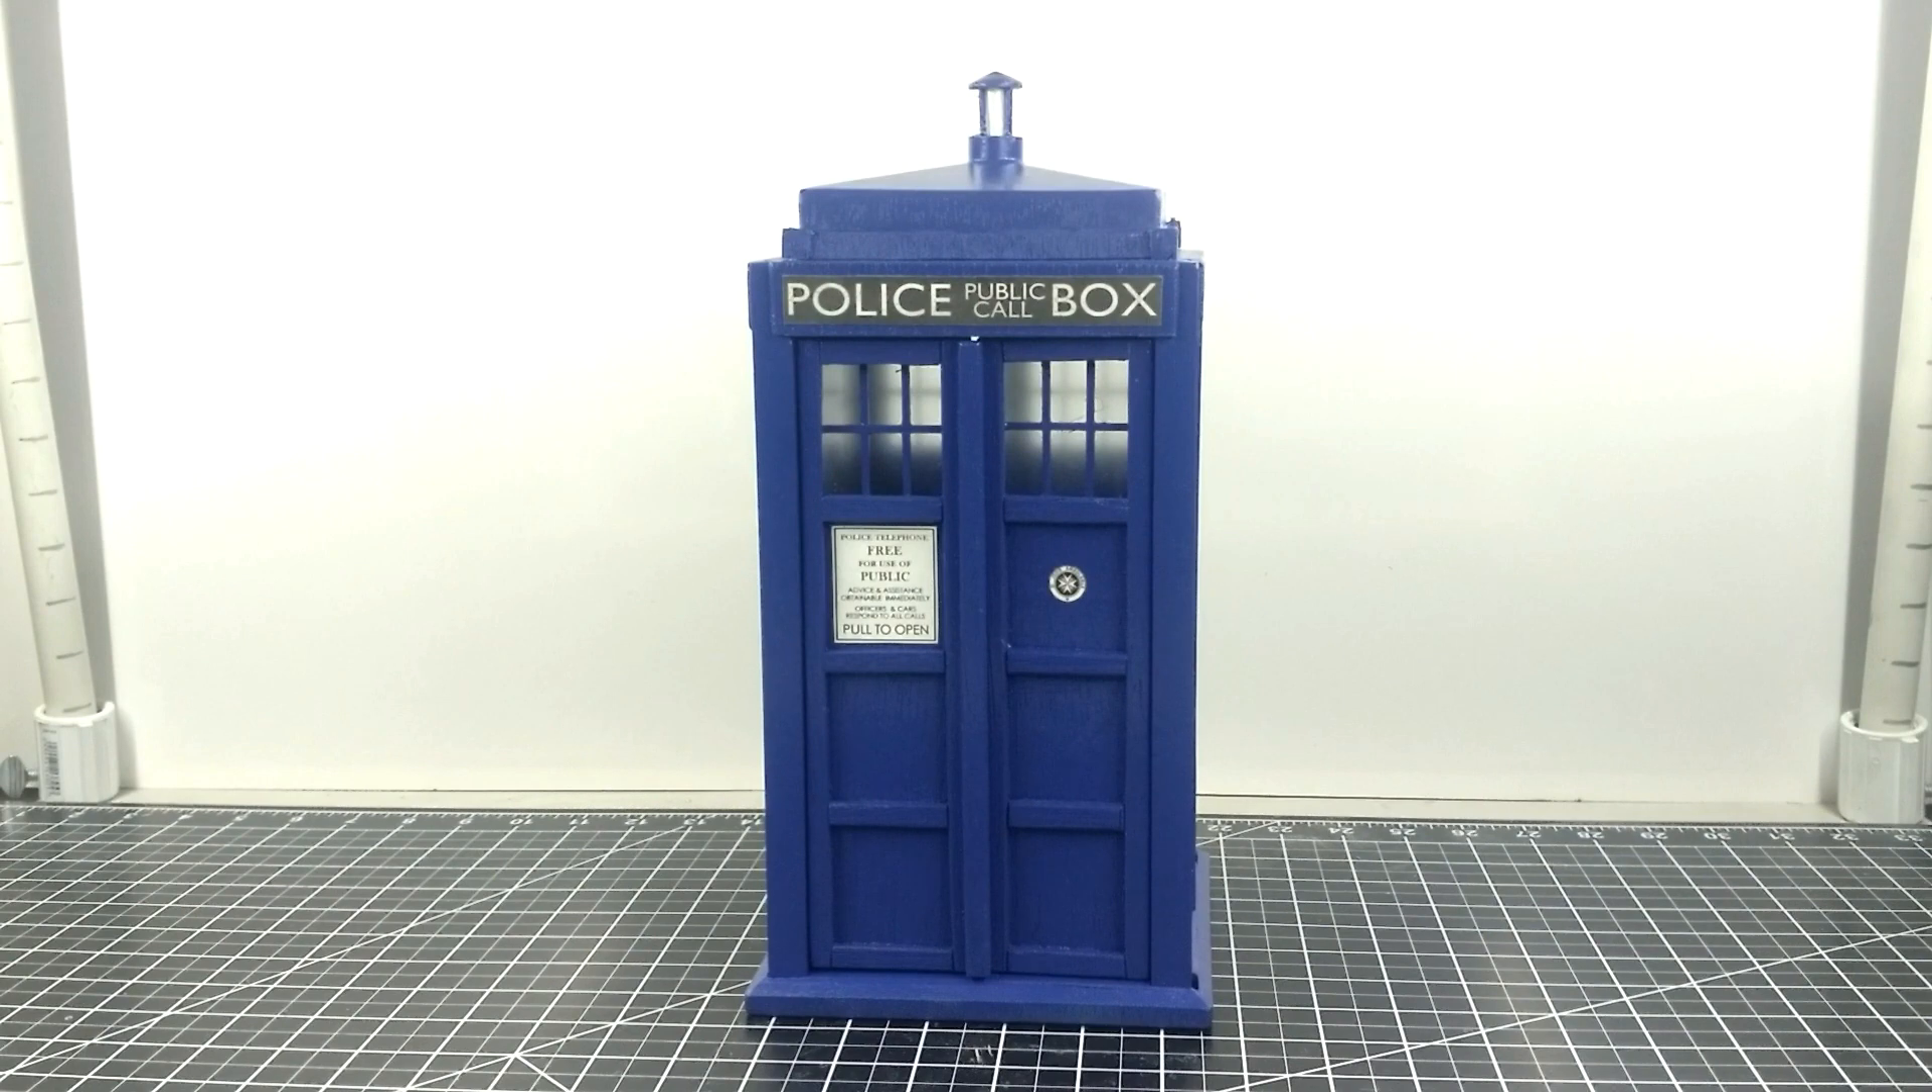I still need to add handles on the doors.